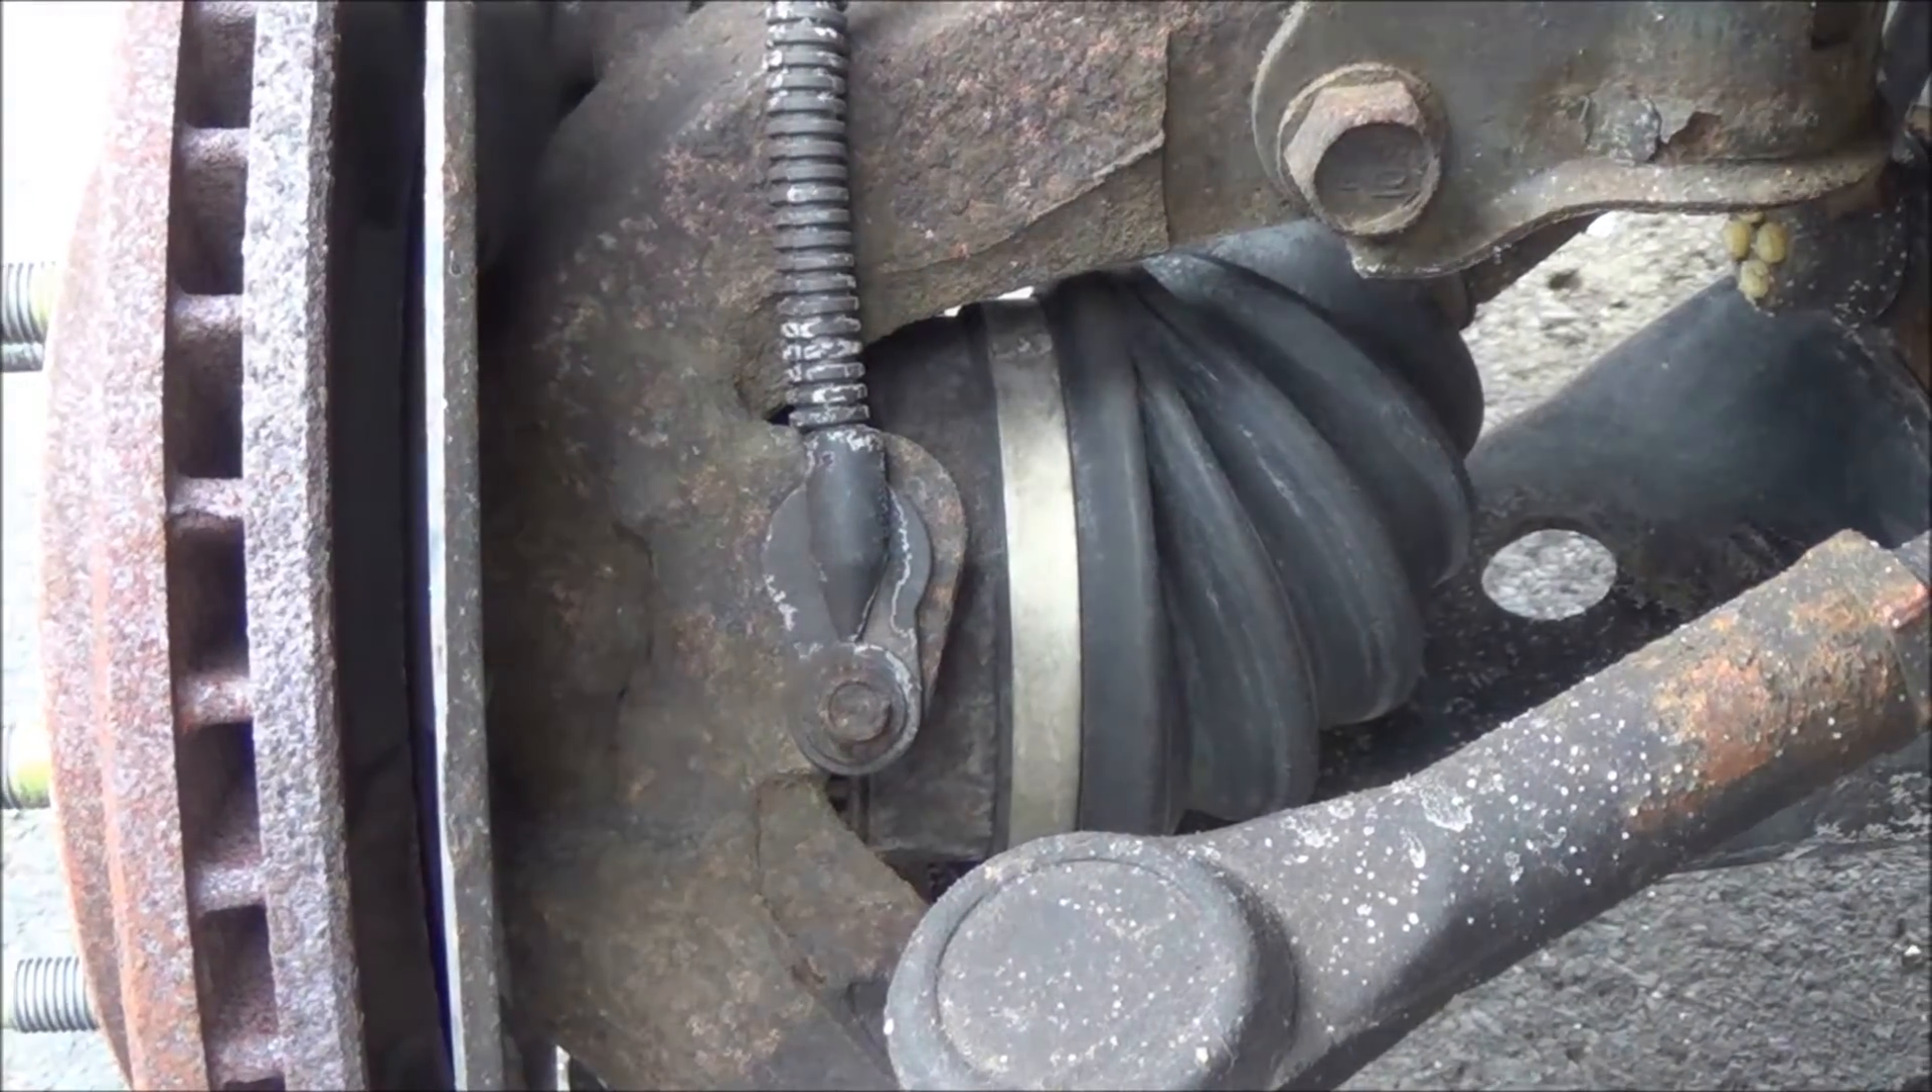Okay, so we have our left front wheel off.